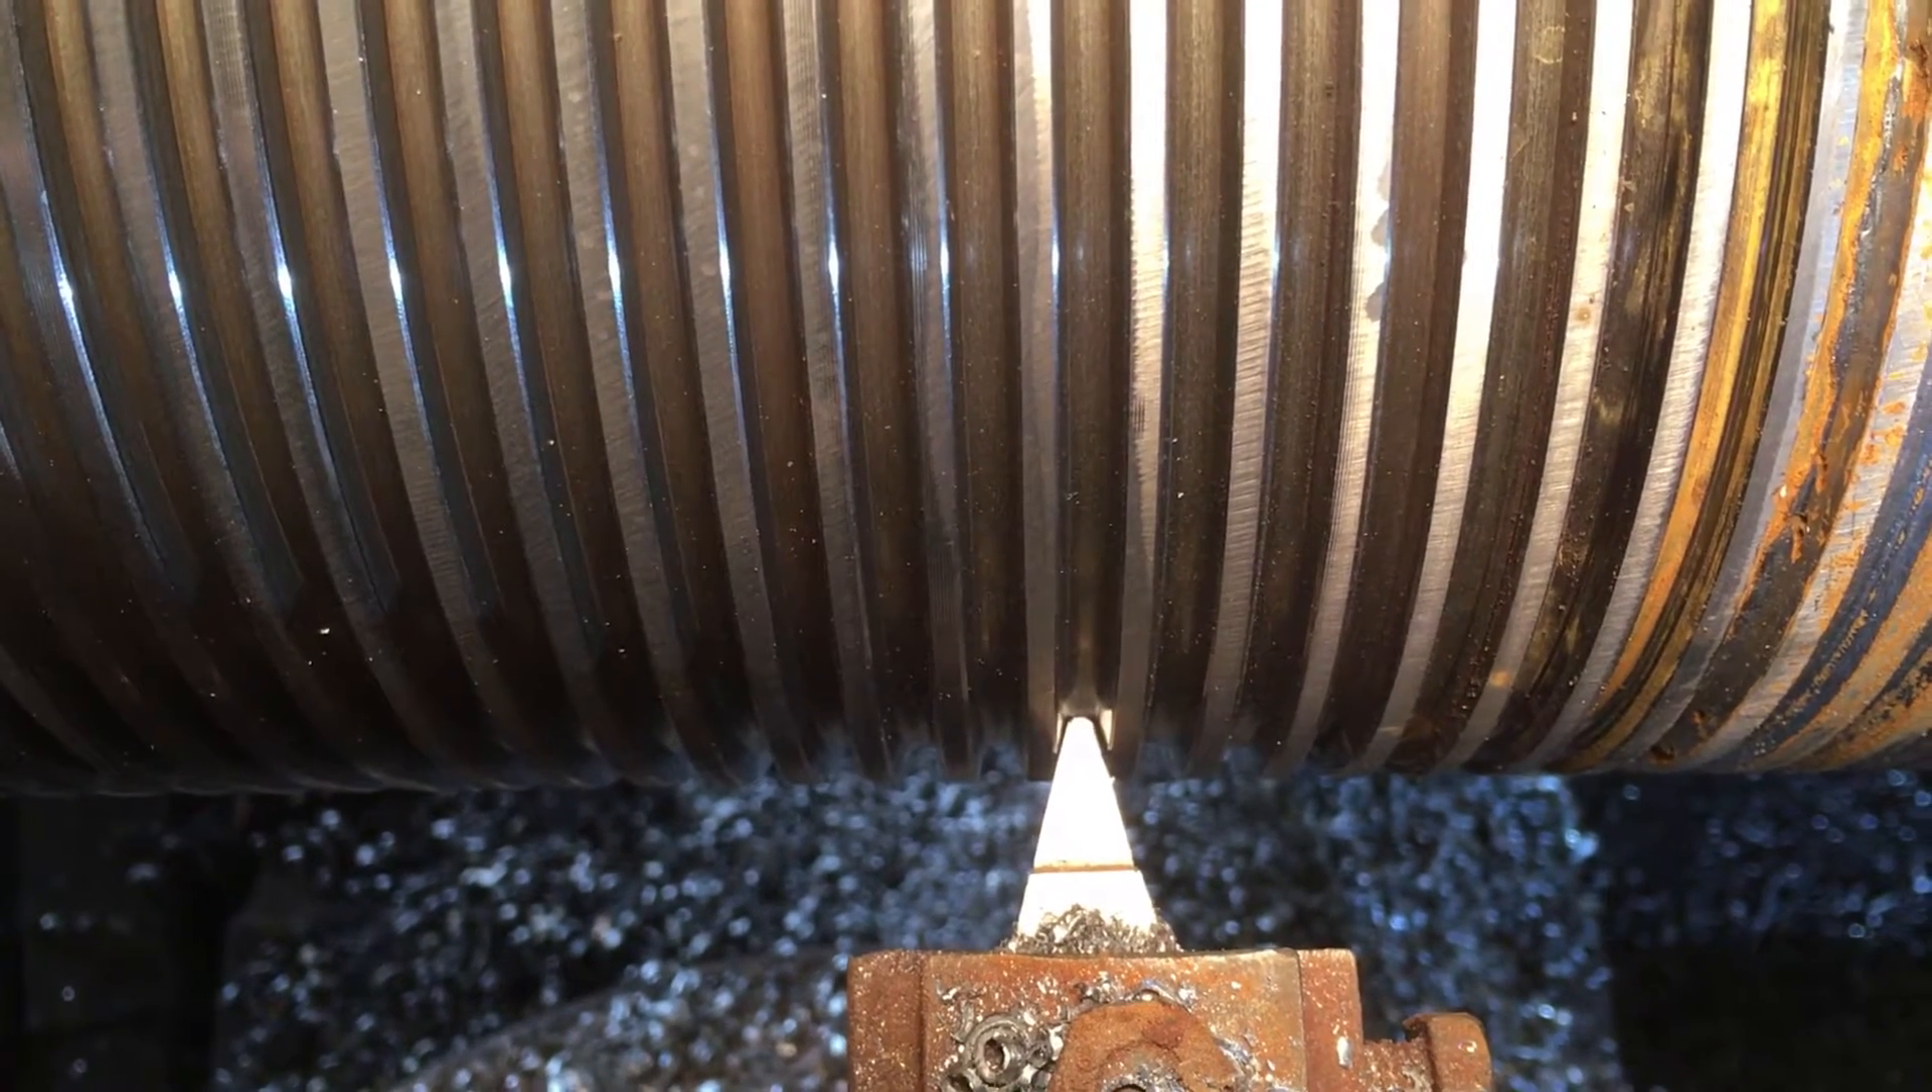If we go ahead with the cross slide see the tool is bang in between the two threads that's where we want our tool to be right.